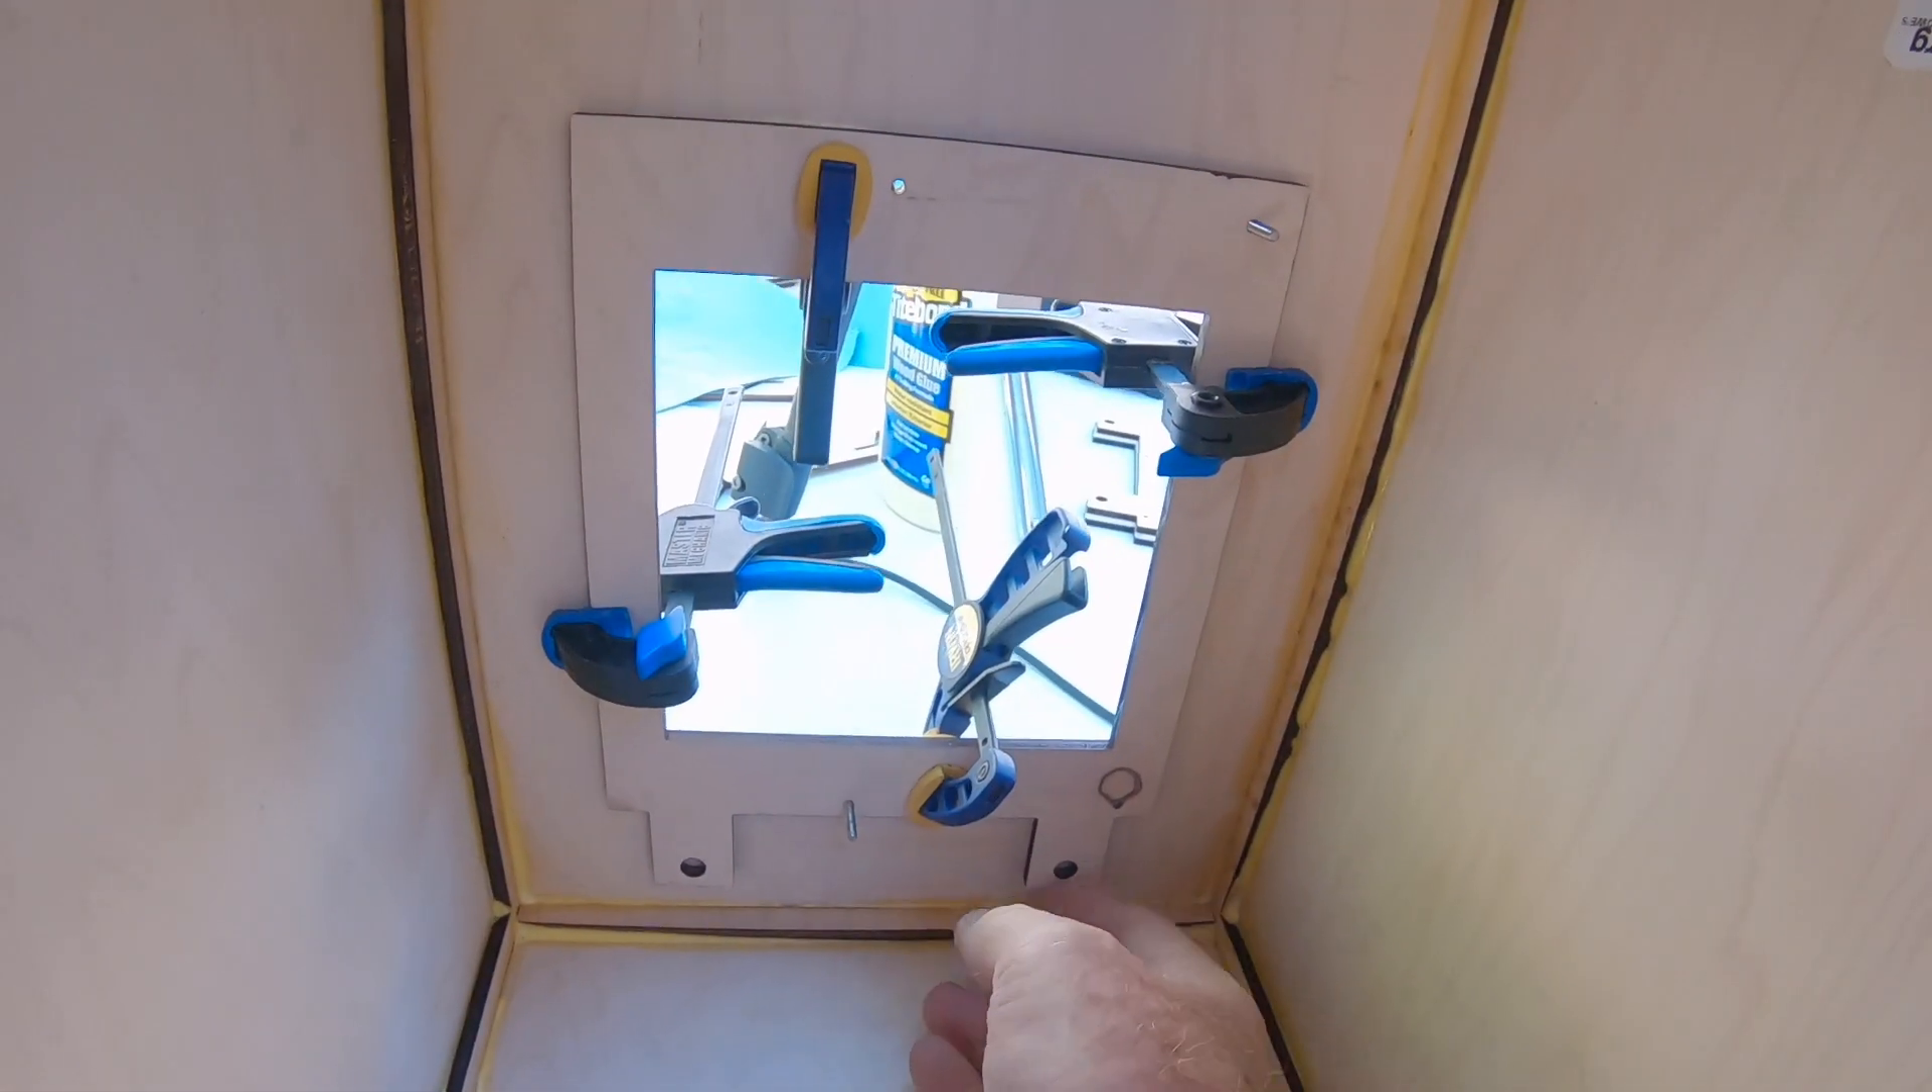Well, okay, so I got that bracket clamped, glued and clamped.